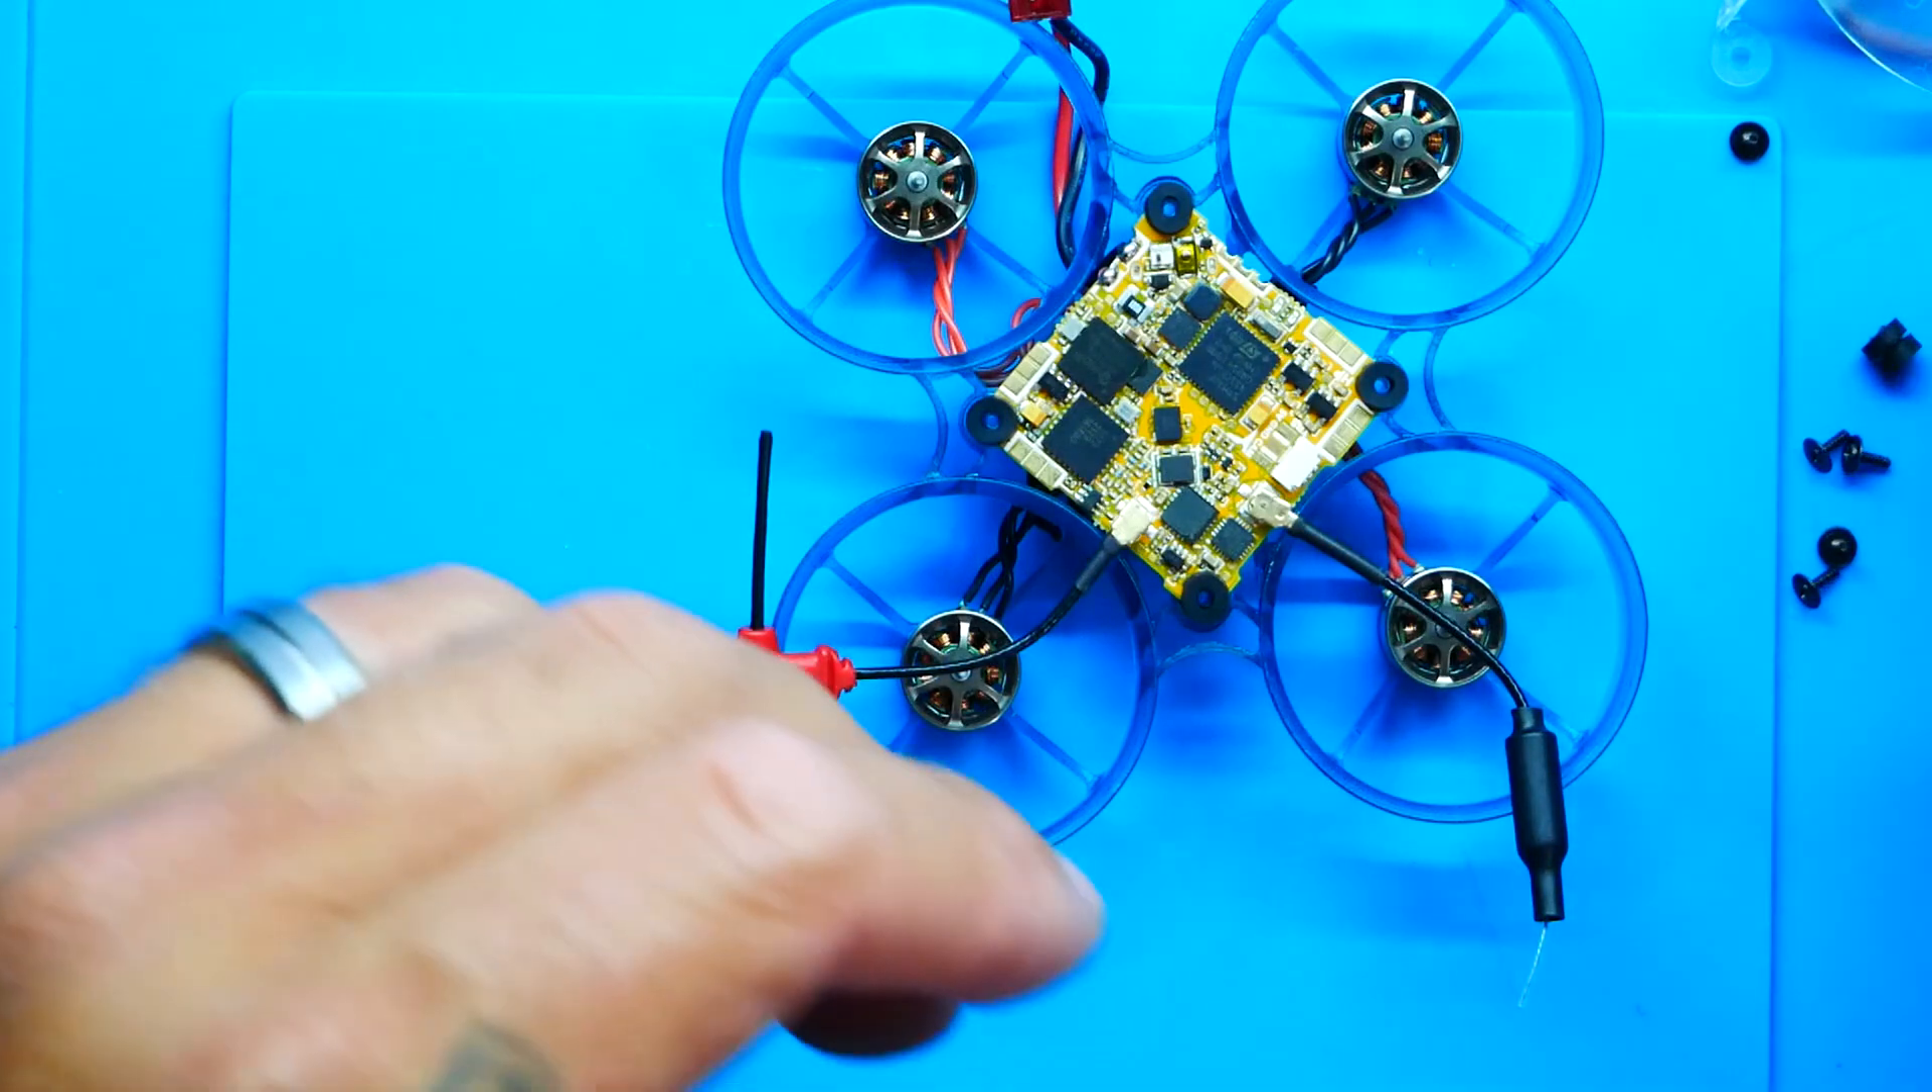All we have left now is to get our canopy up and on board.